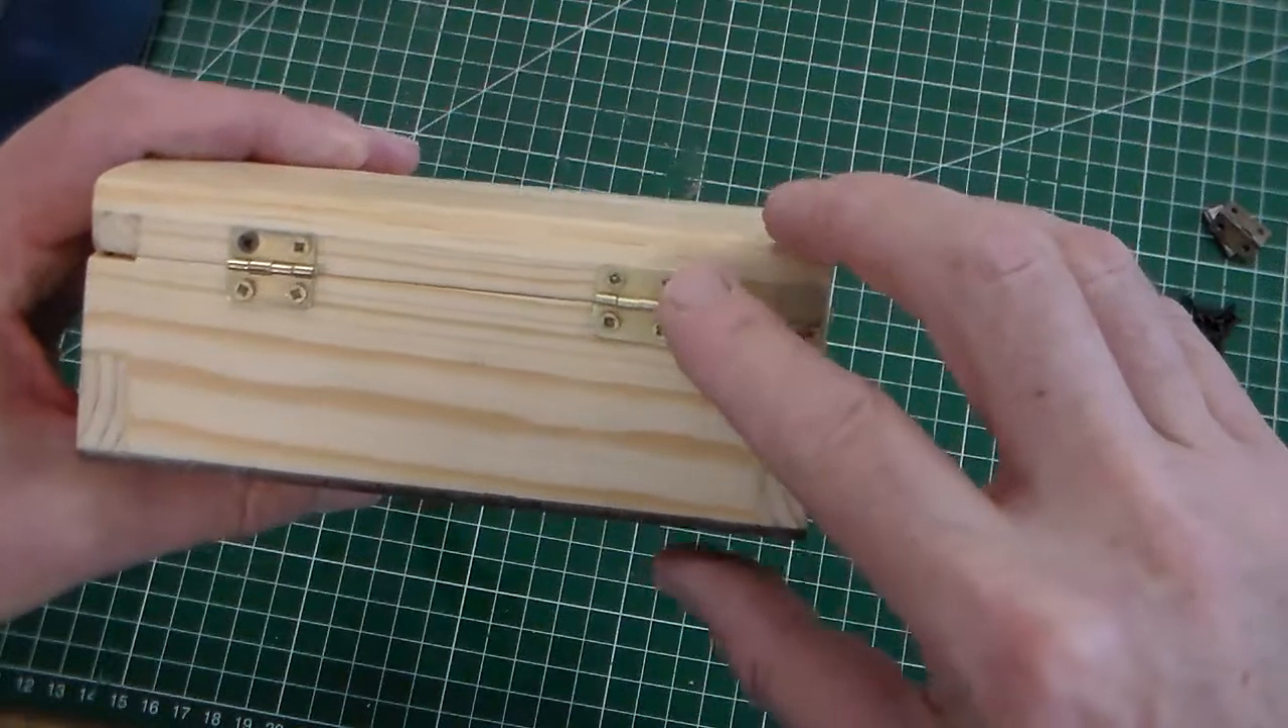So if we take a look here, here's a box and we've put two hinges on and we've mounted them externally.